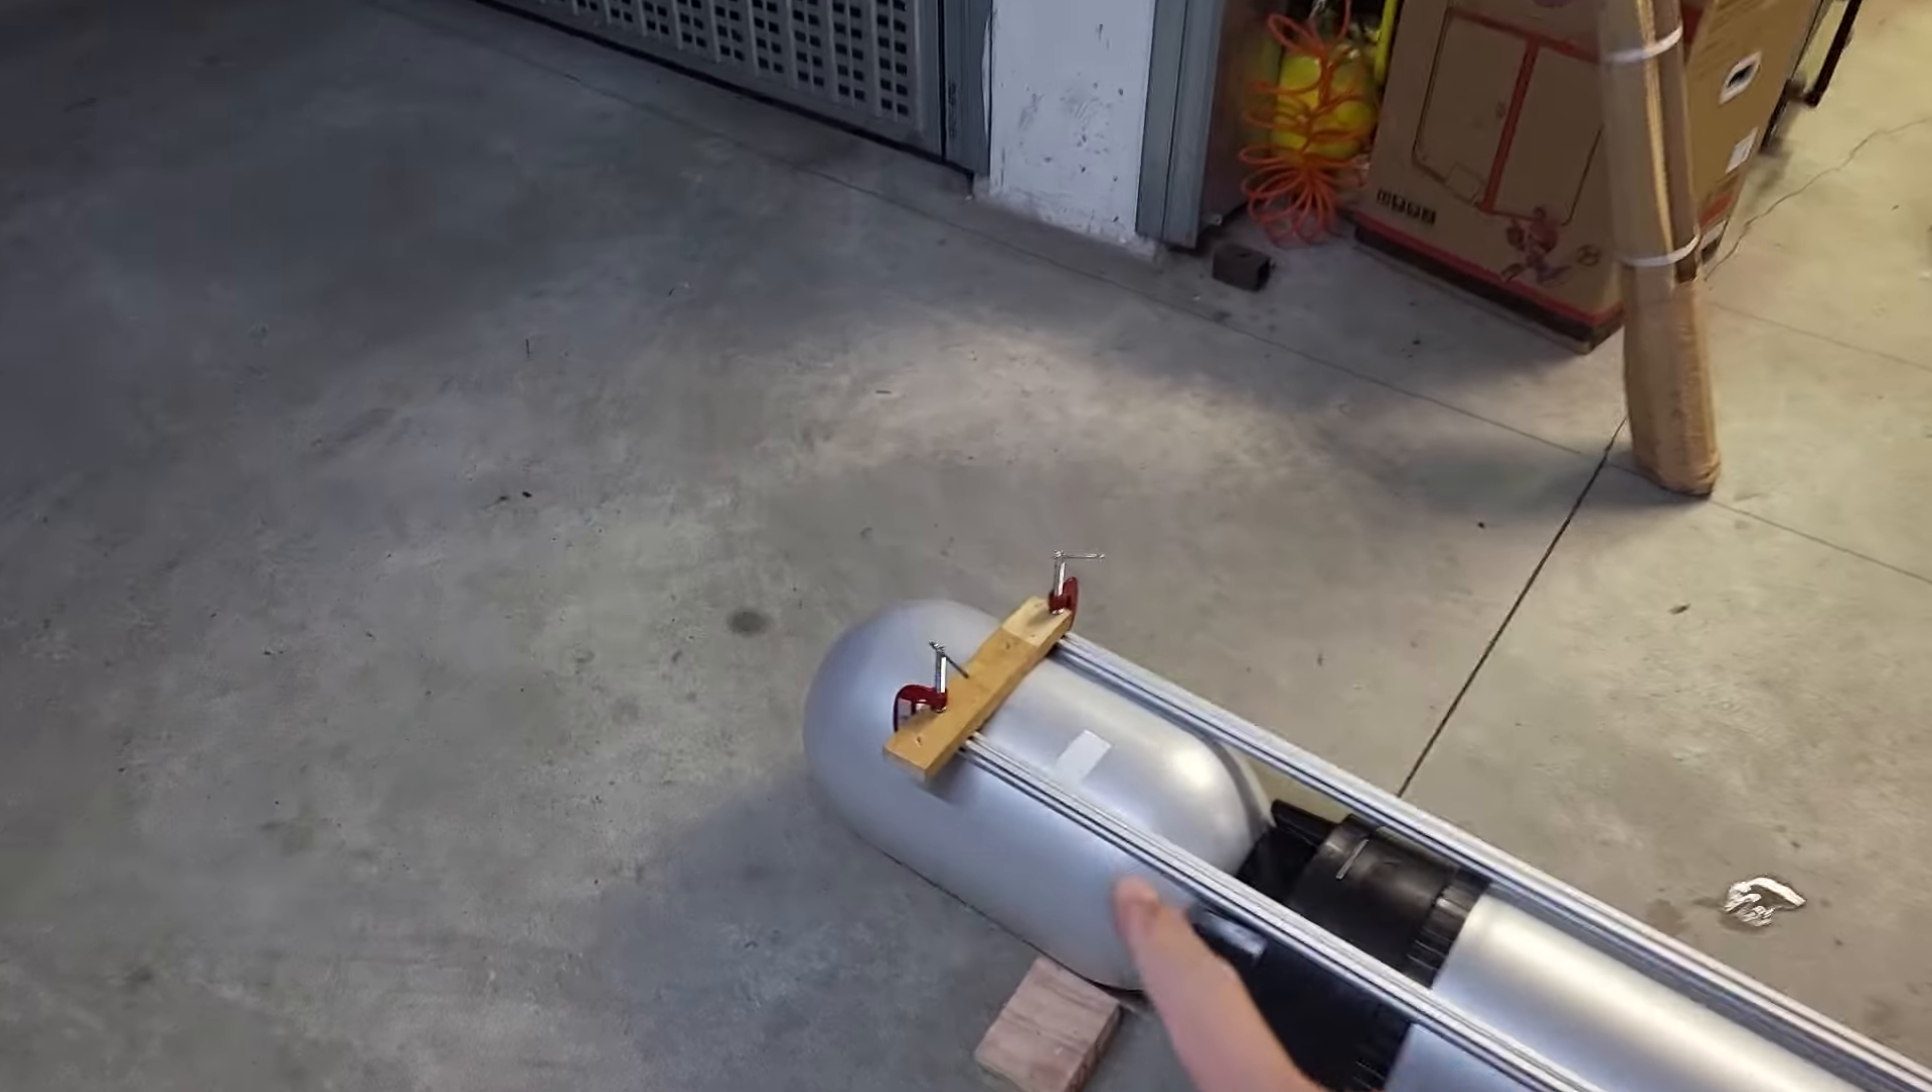E al momento adesso ho provvisoriamente fissato tutto con dei morsetti ma poi ci saranno dei traversi sempre di alluminio.